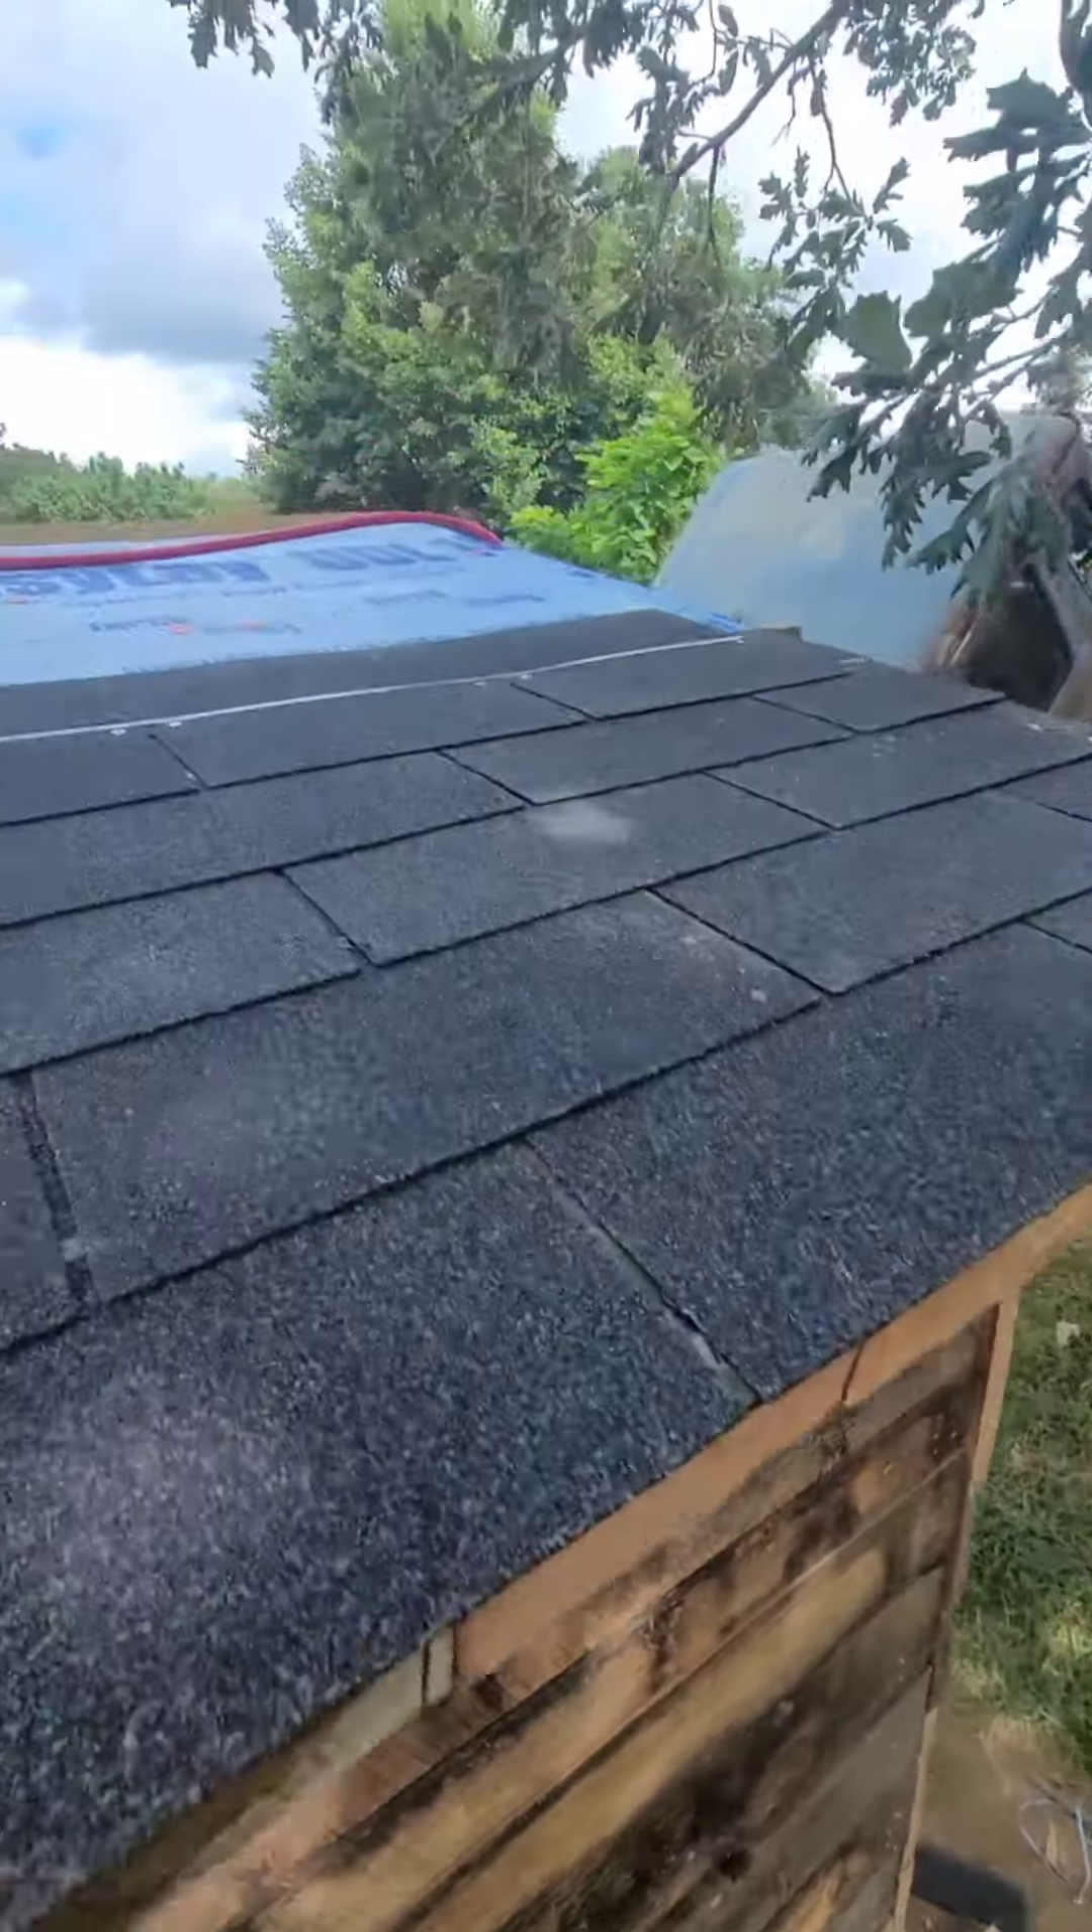I got a little bit of shingles done here.